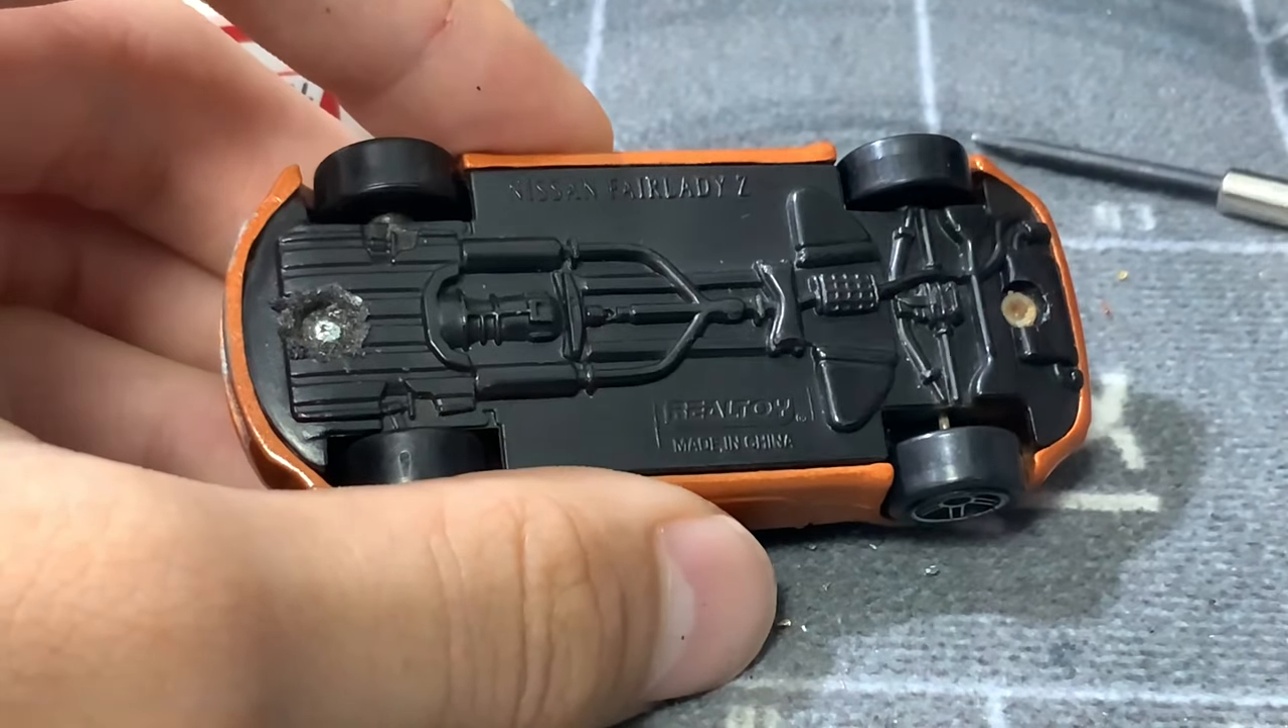There's nothing holding the base to the die cast part of the car anymore in the front so now we need to basically do the same thing for the rear.